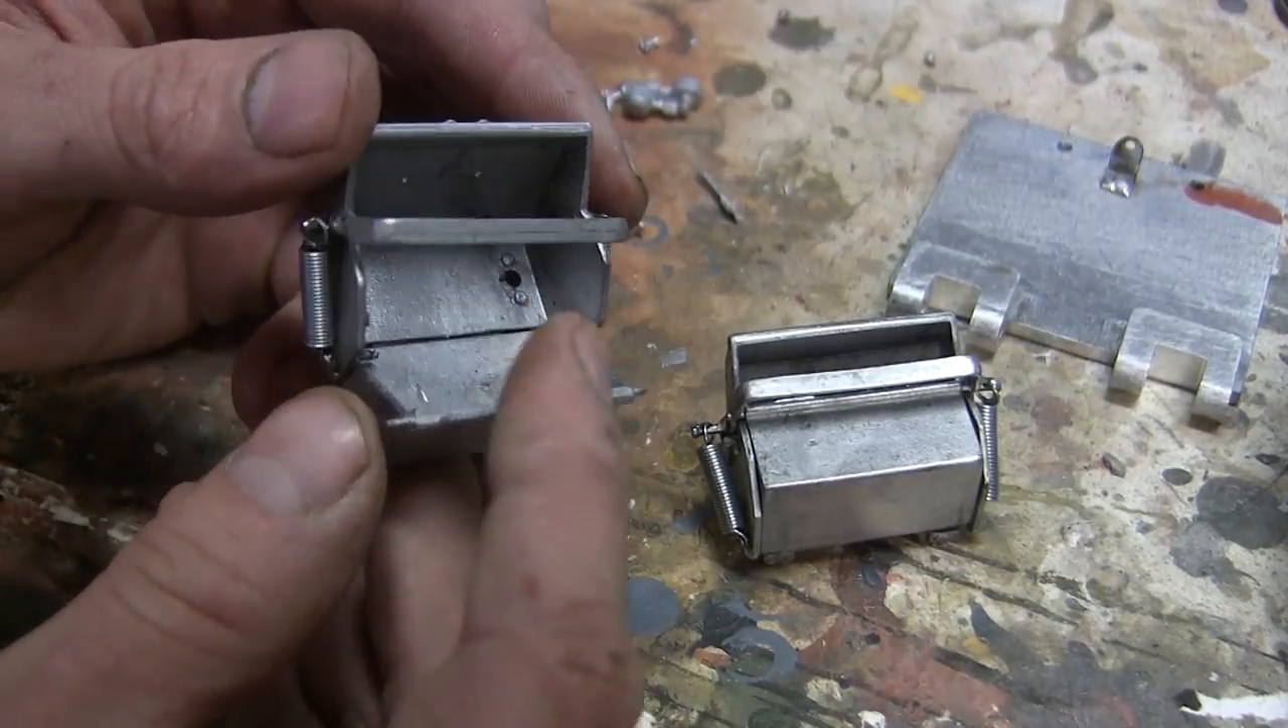As you just saw, the springs are fully functional and actually hold the piece in place. The springs were just my usual small micro springs, and they have been added to the component in their appropriate locations.